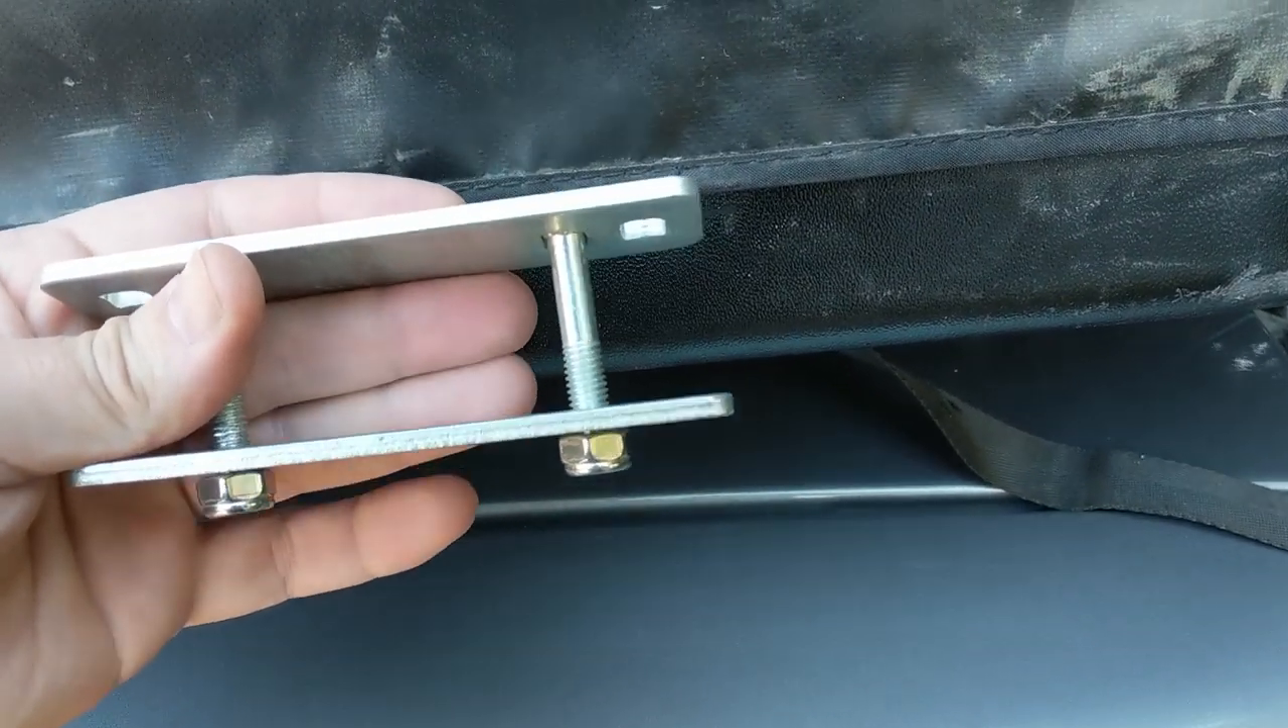But the problem is this bottom plate here, uh, is flat and the nuts stick below the plate even.